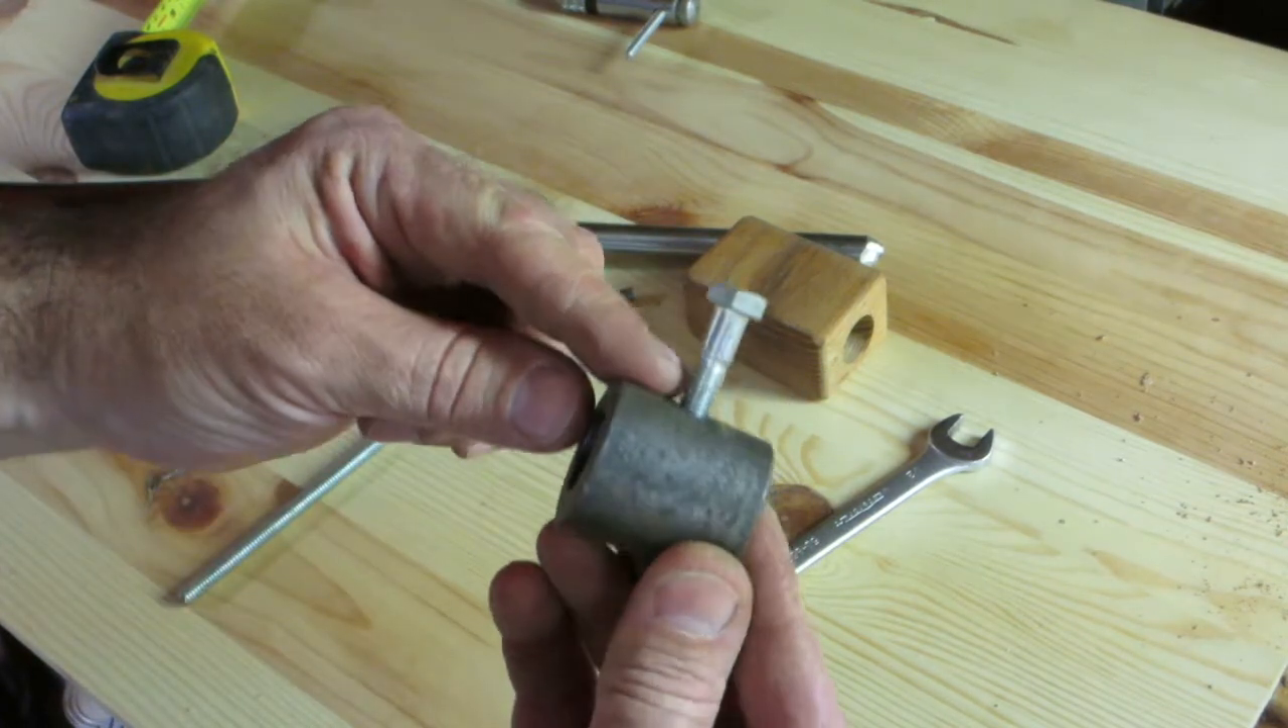I put a regular bolt in here.